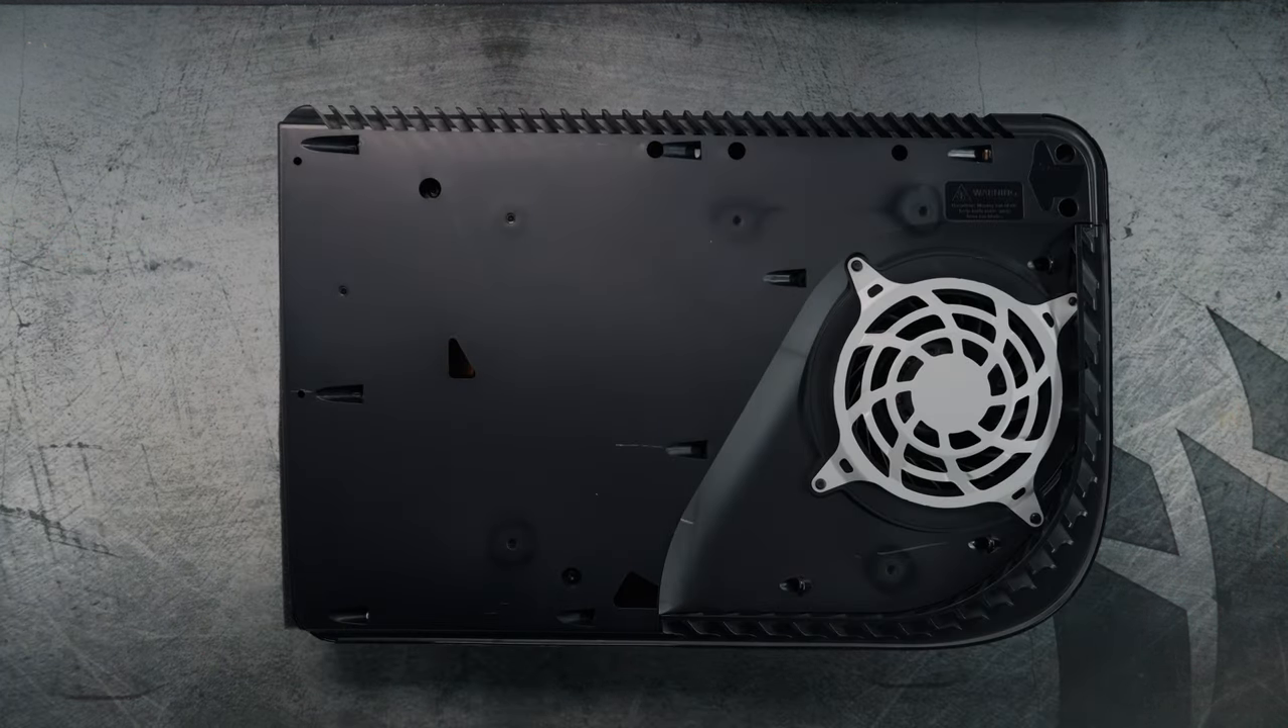I've flipped my PlayStation to the other side. And we have the remaining plate to install.